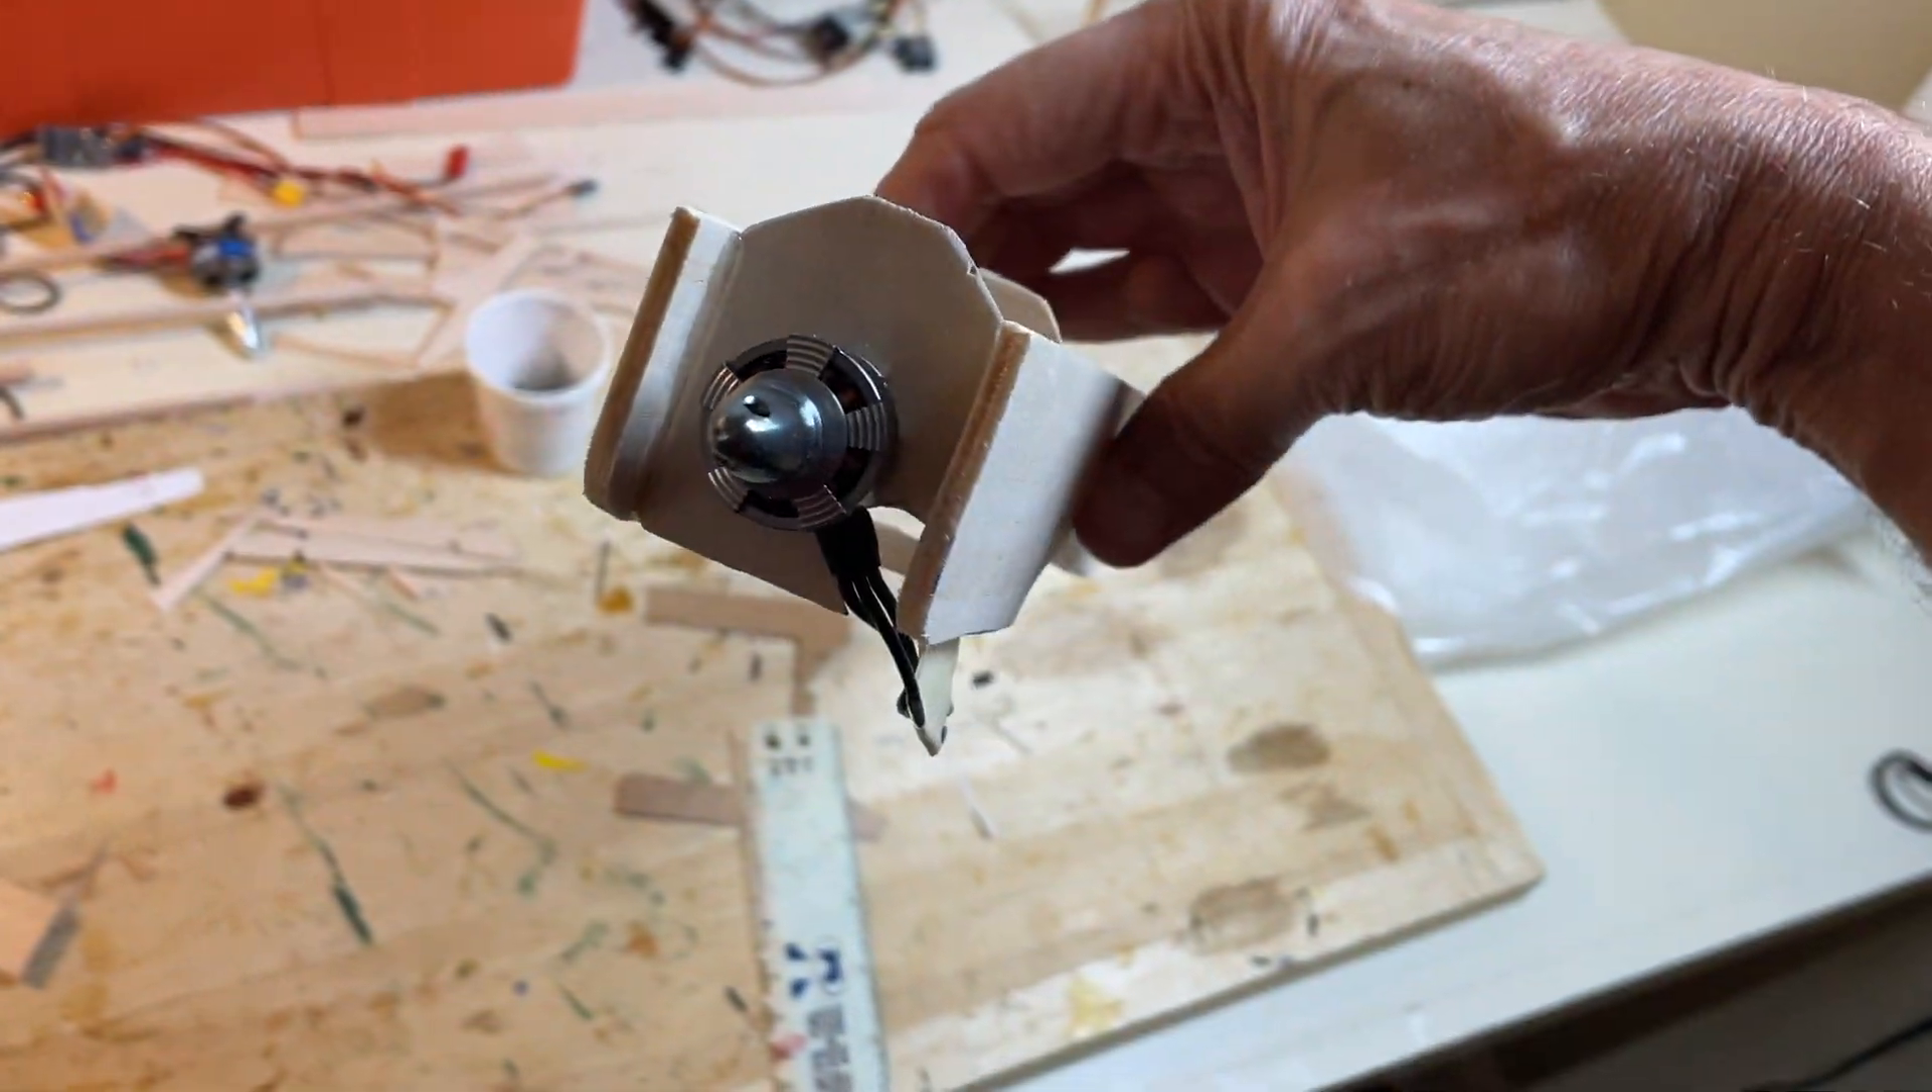And you can see the motor is screwed in there with a cutout for the wires to go to the back into the fuselage where the electronic speed controller and battery will be located.